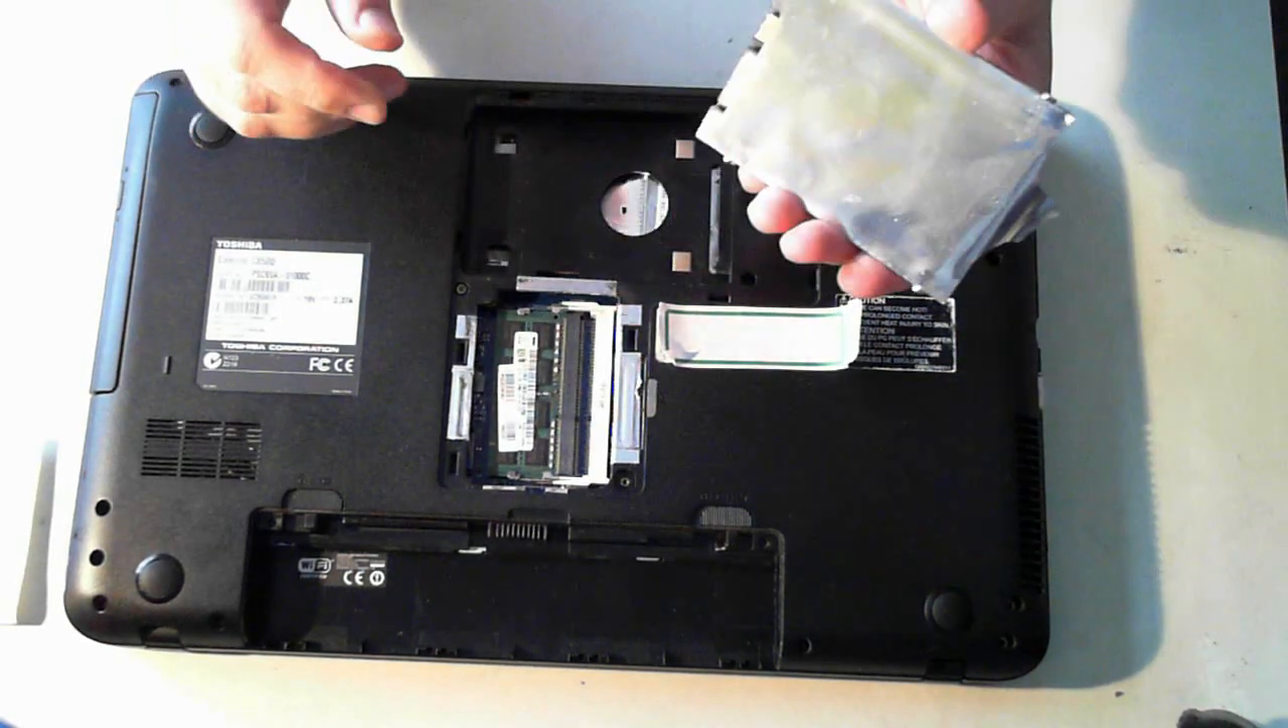So that's the hard drive out and here's the memory.